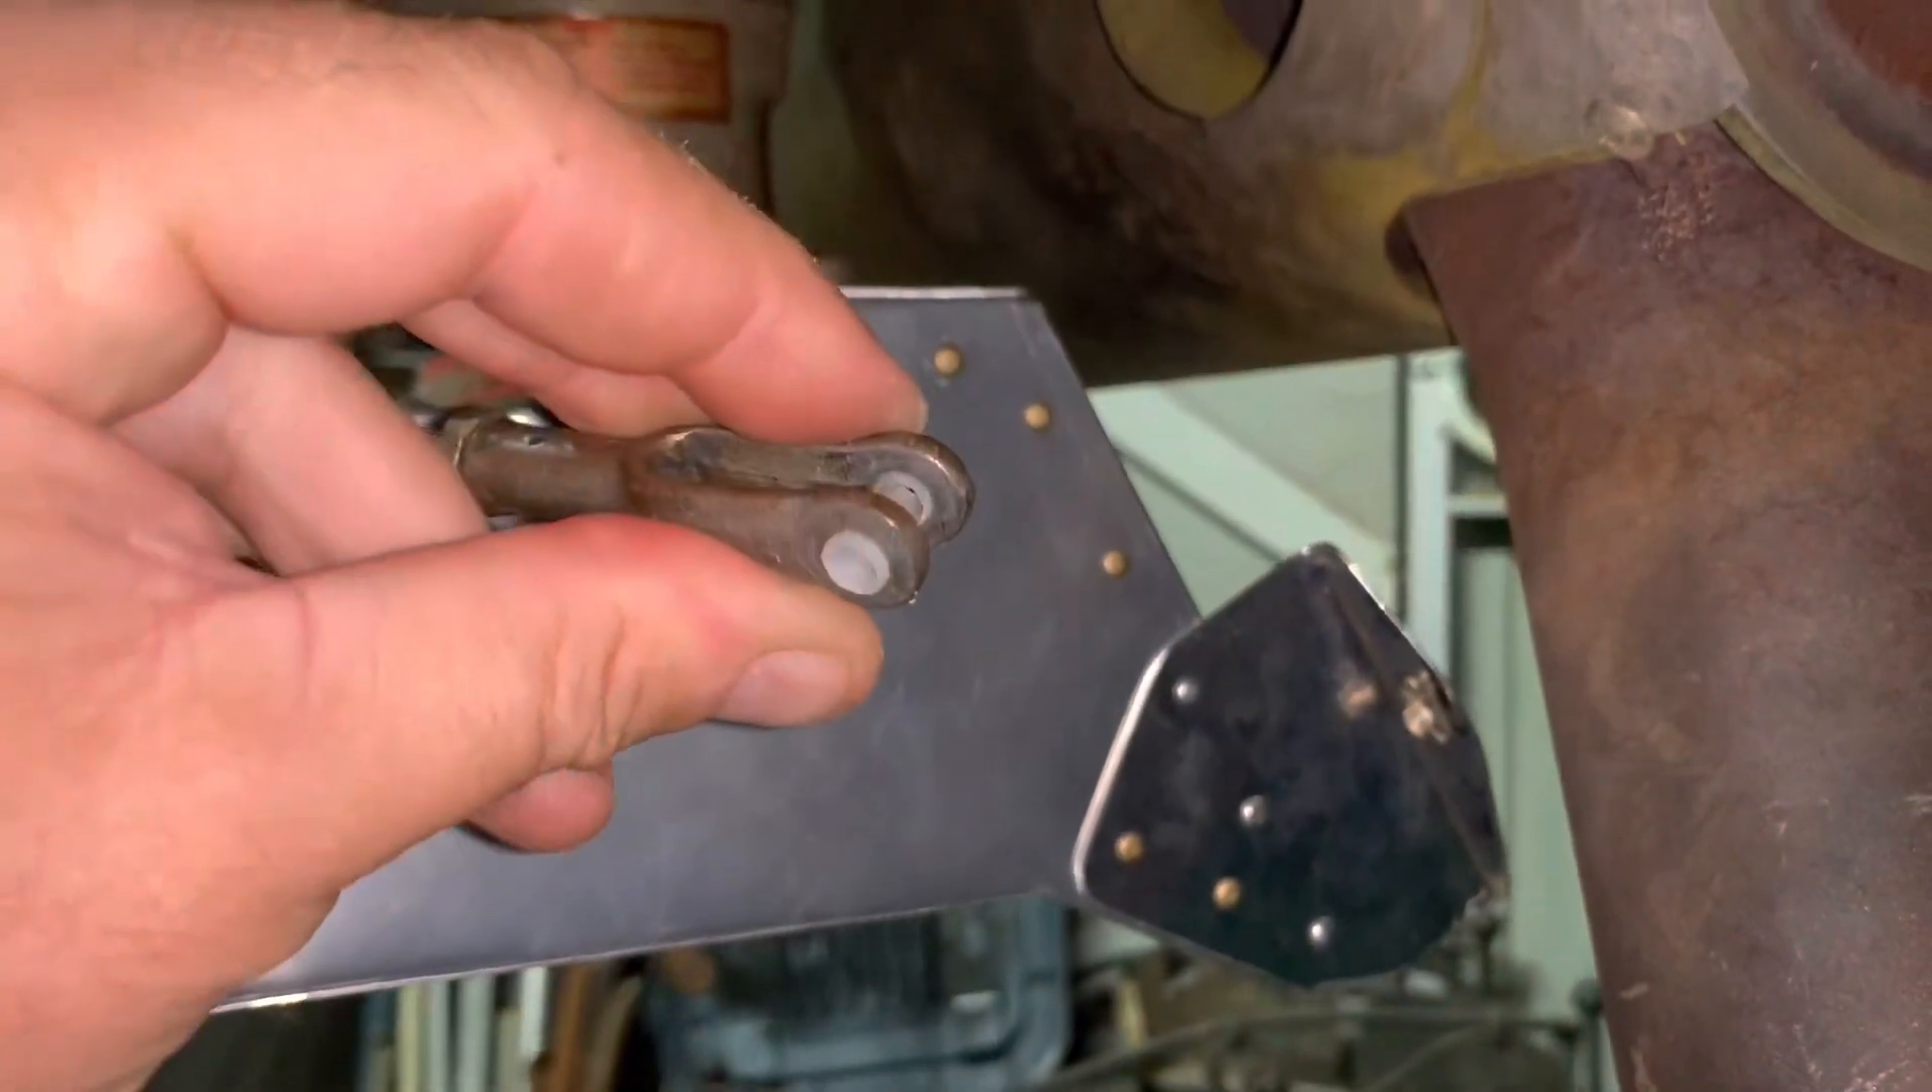So there's the two bushings installed into the end of the push control cable.